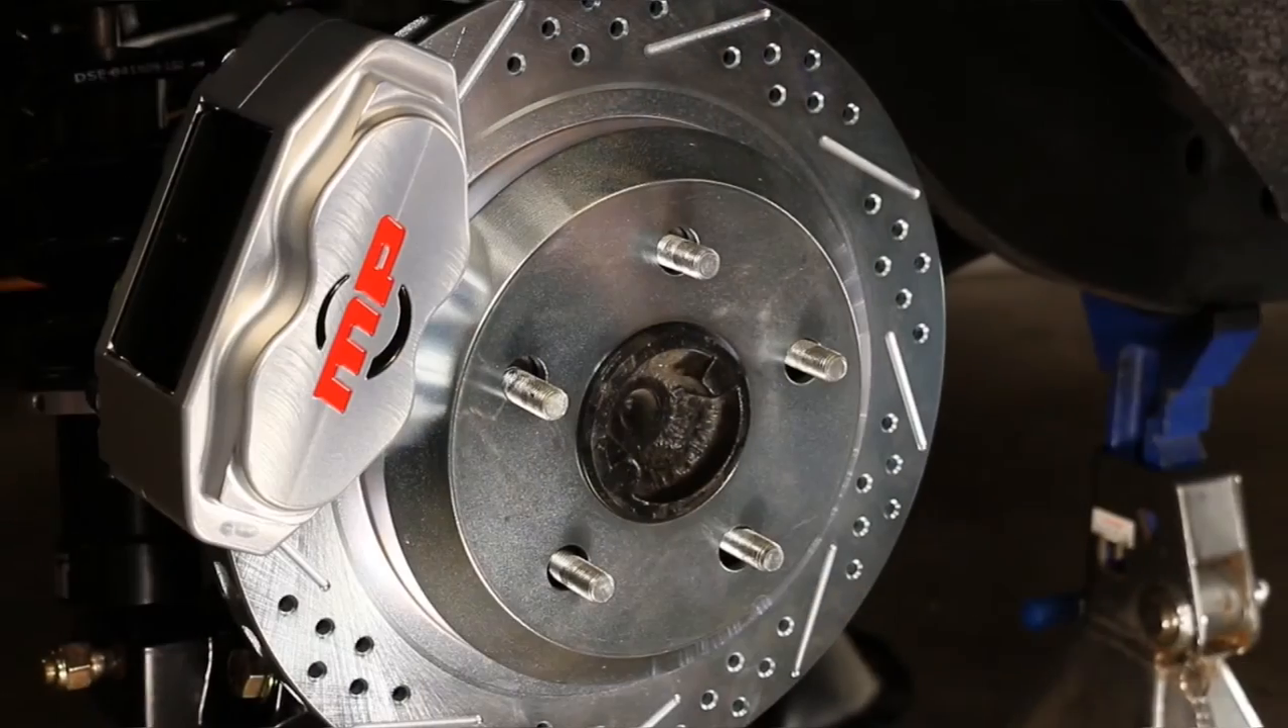You have now installed Master Power Brakes Pro Driver Series Rear Disc Brake Conversion Kit.